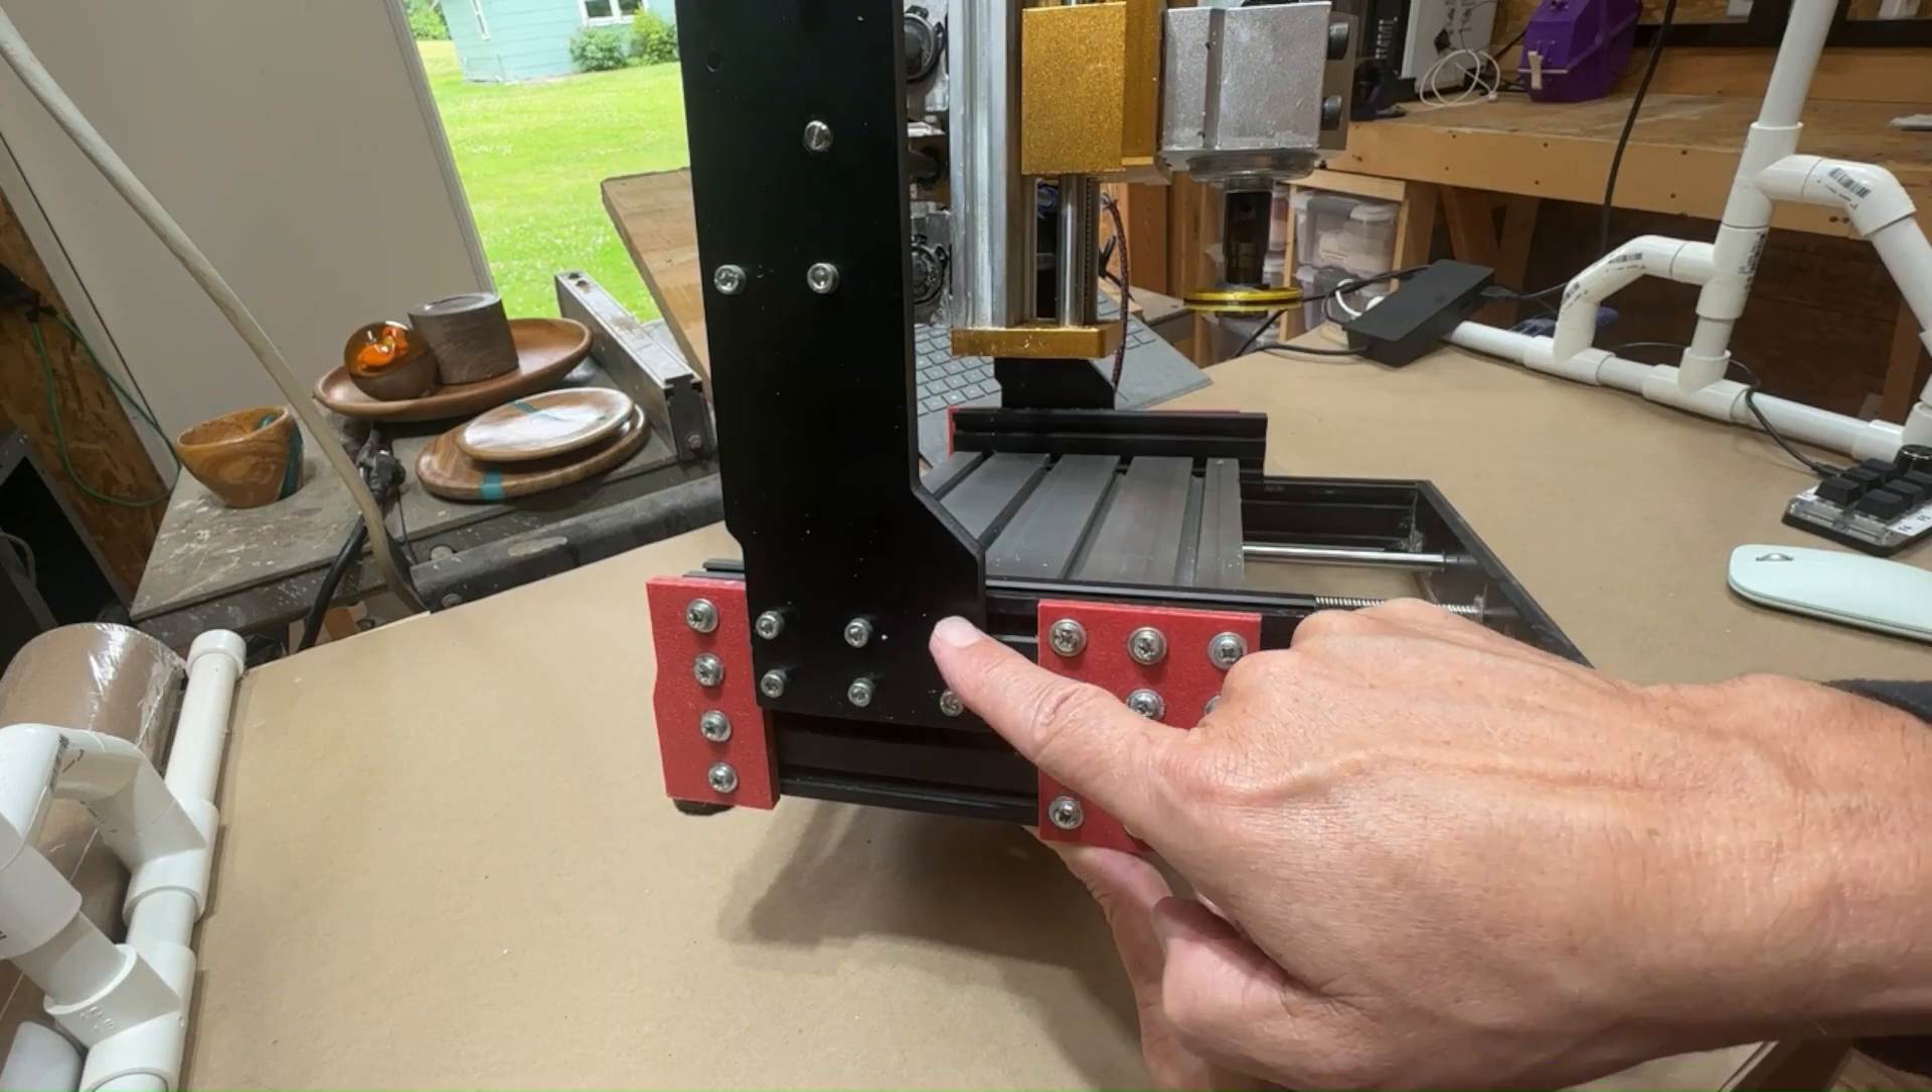I added this rail so I bought this rail and made these pieces on both sides and I put the gantry on to this new rail.